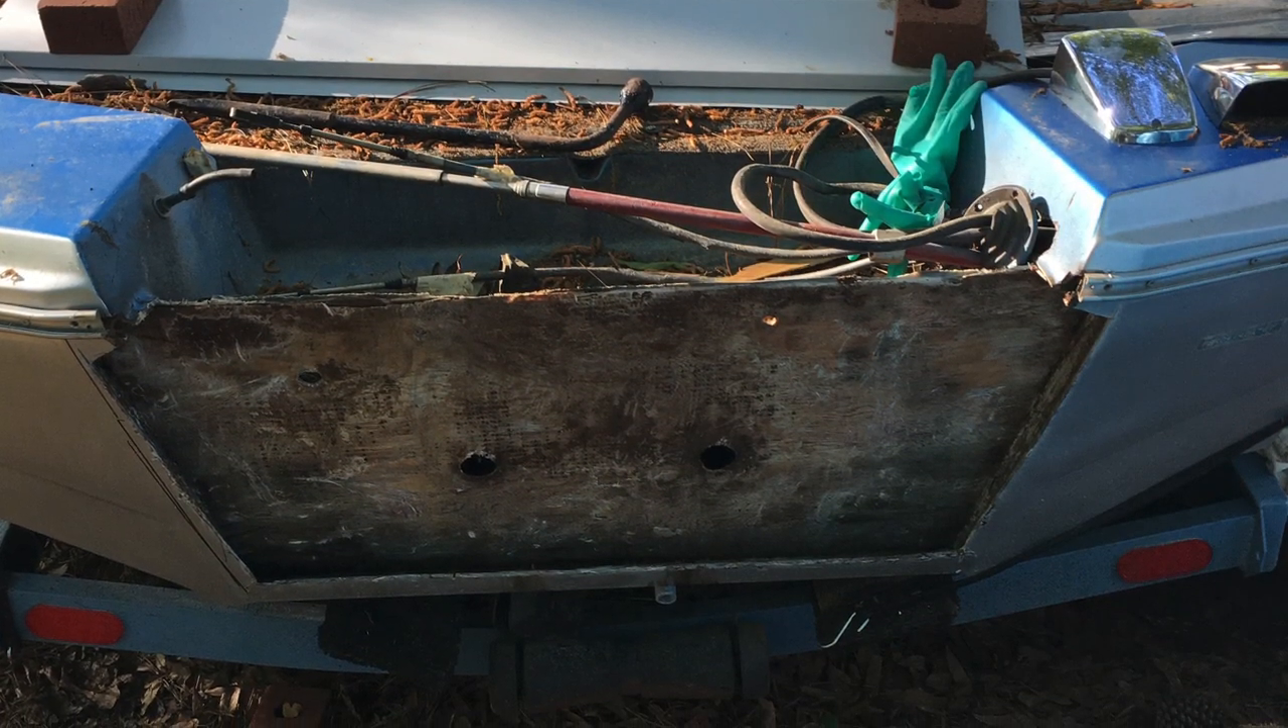As you guys can see I removed the outer skin of the transom using the oscillating tool.